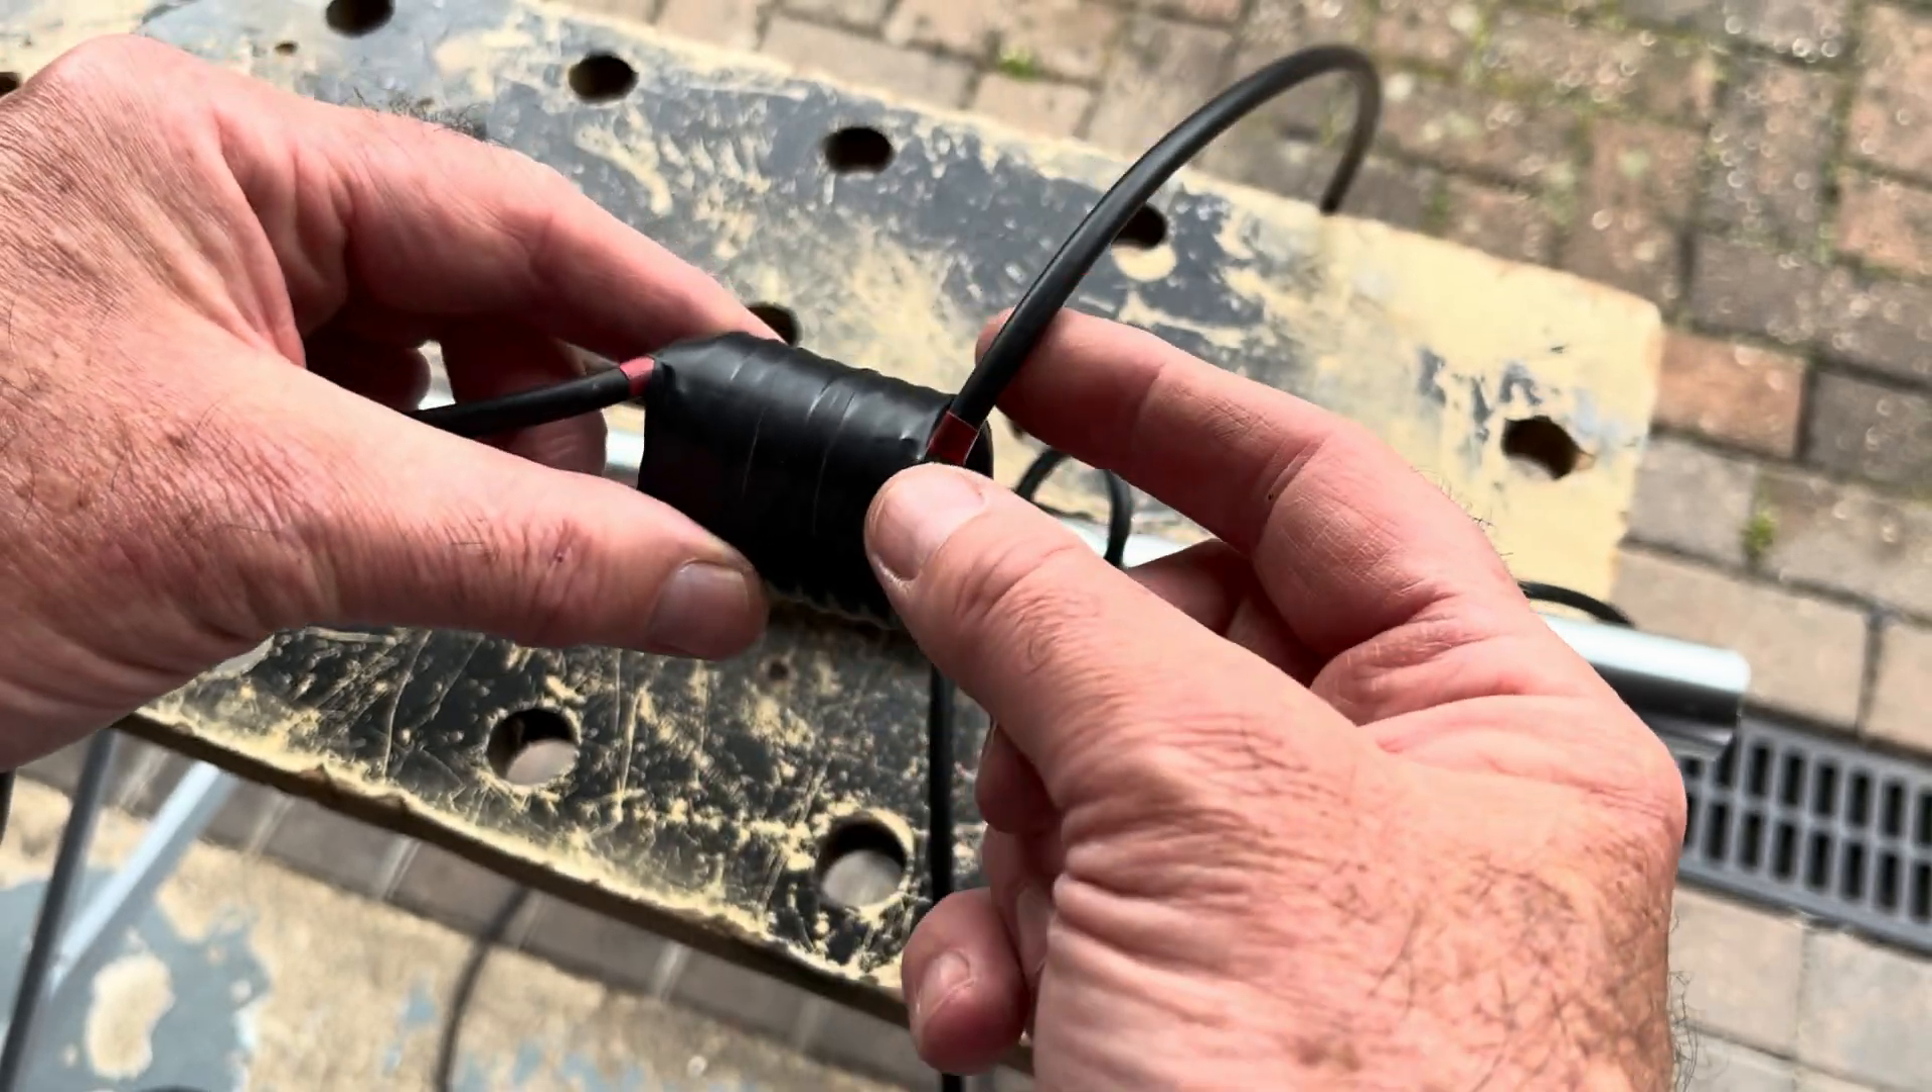I've got tape round these ends to stop them unravelling.